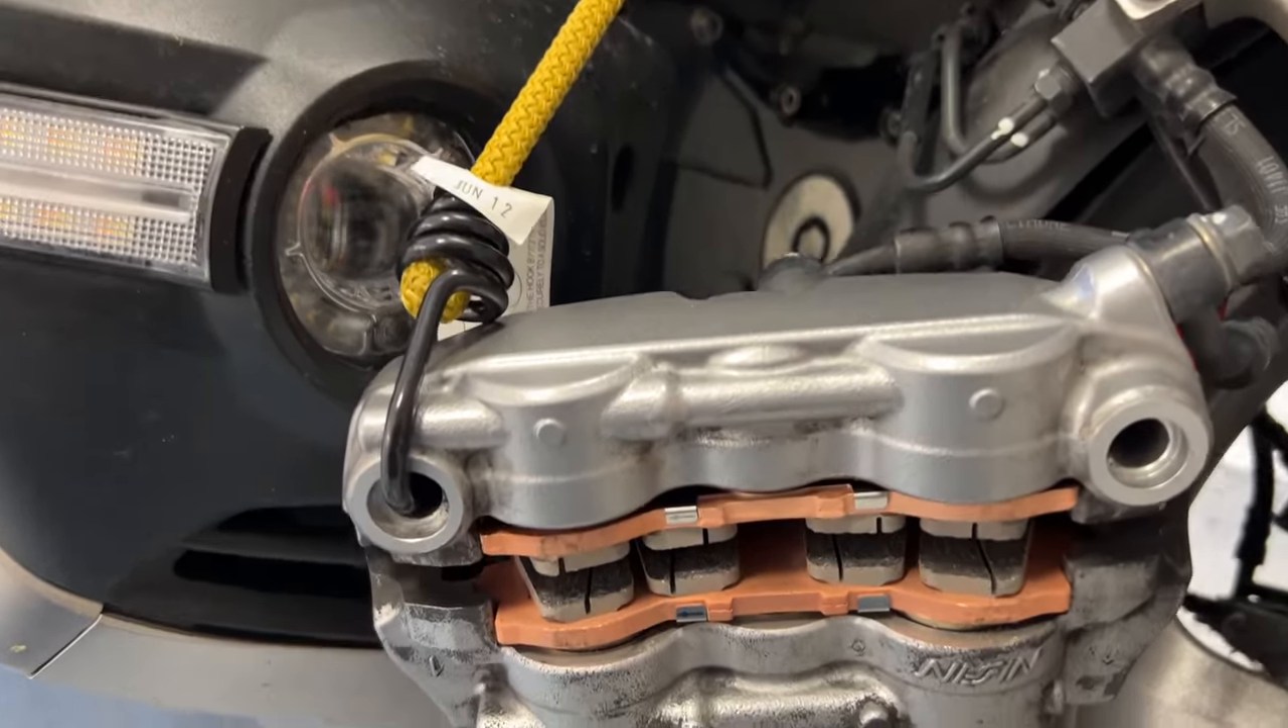So here, you can see the new pads are installed.